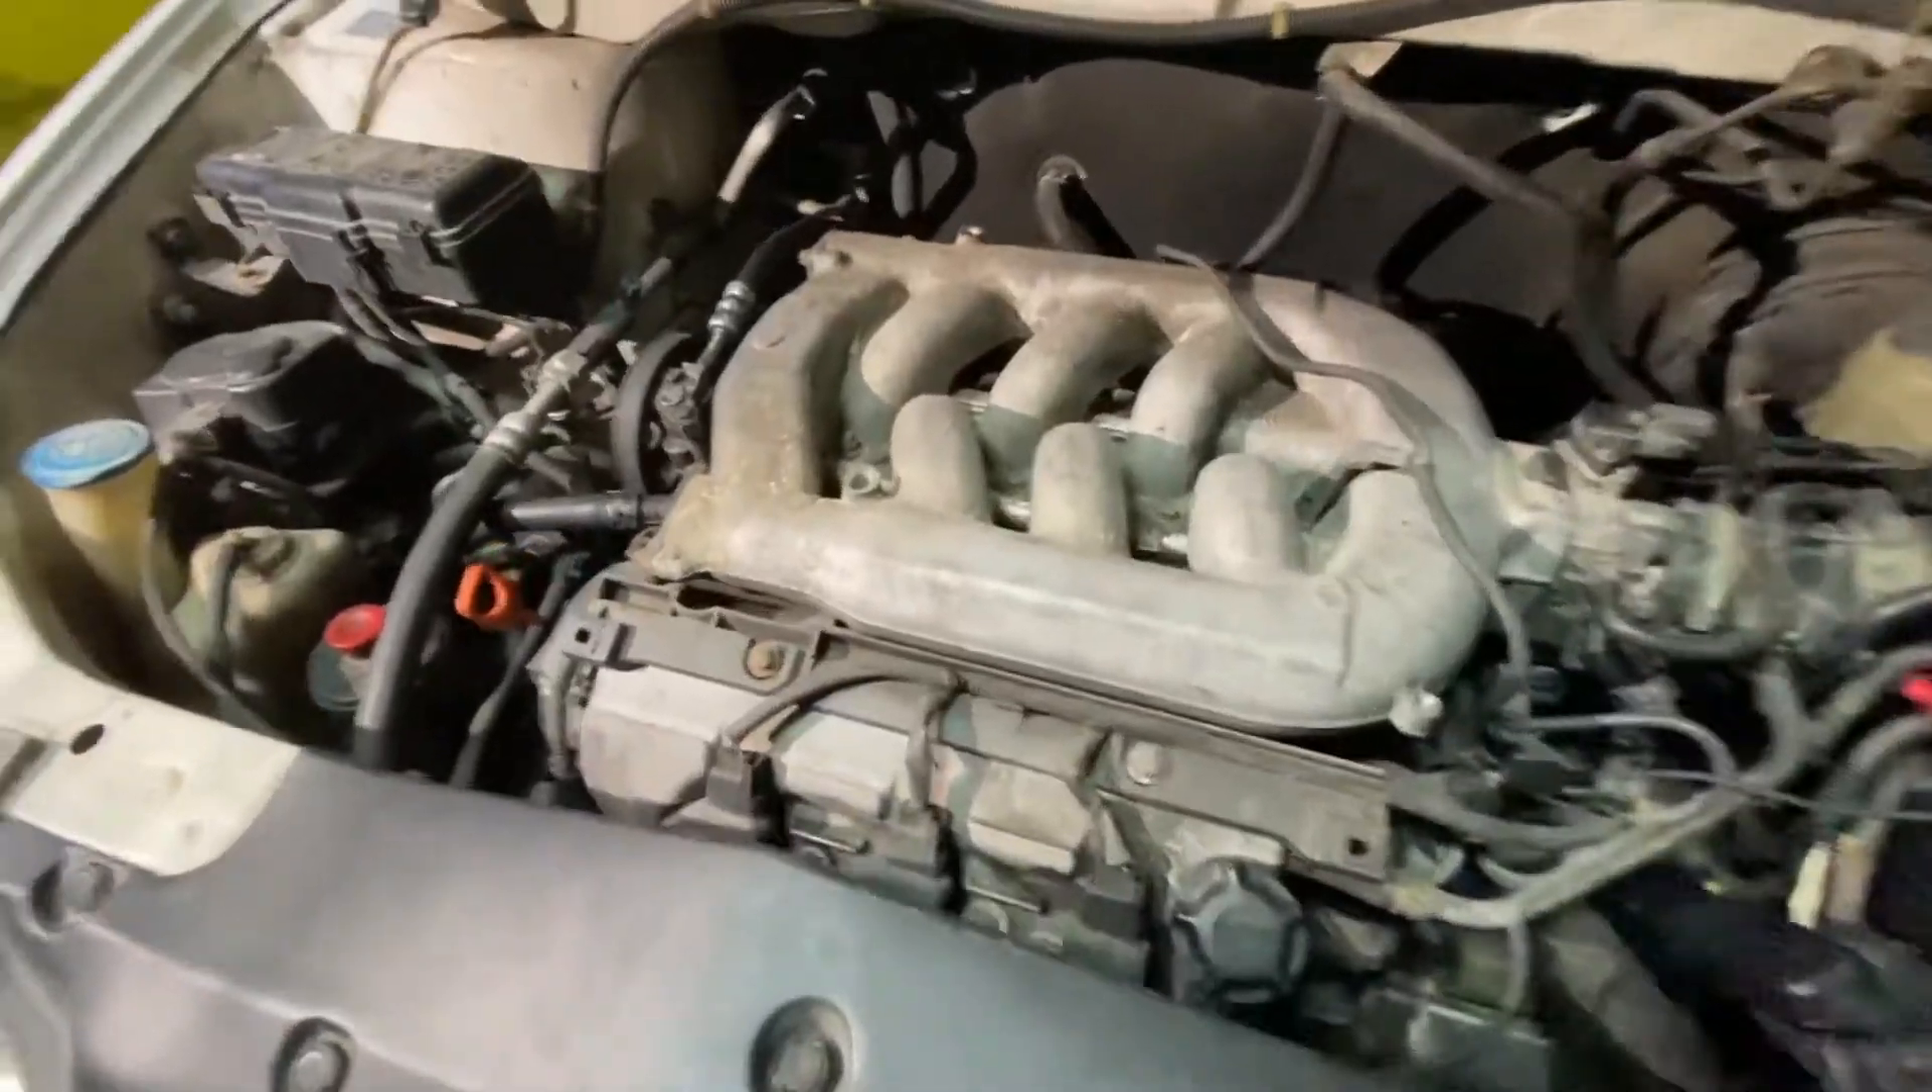Bueno ya hemos terminado De montar aquí El intake.